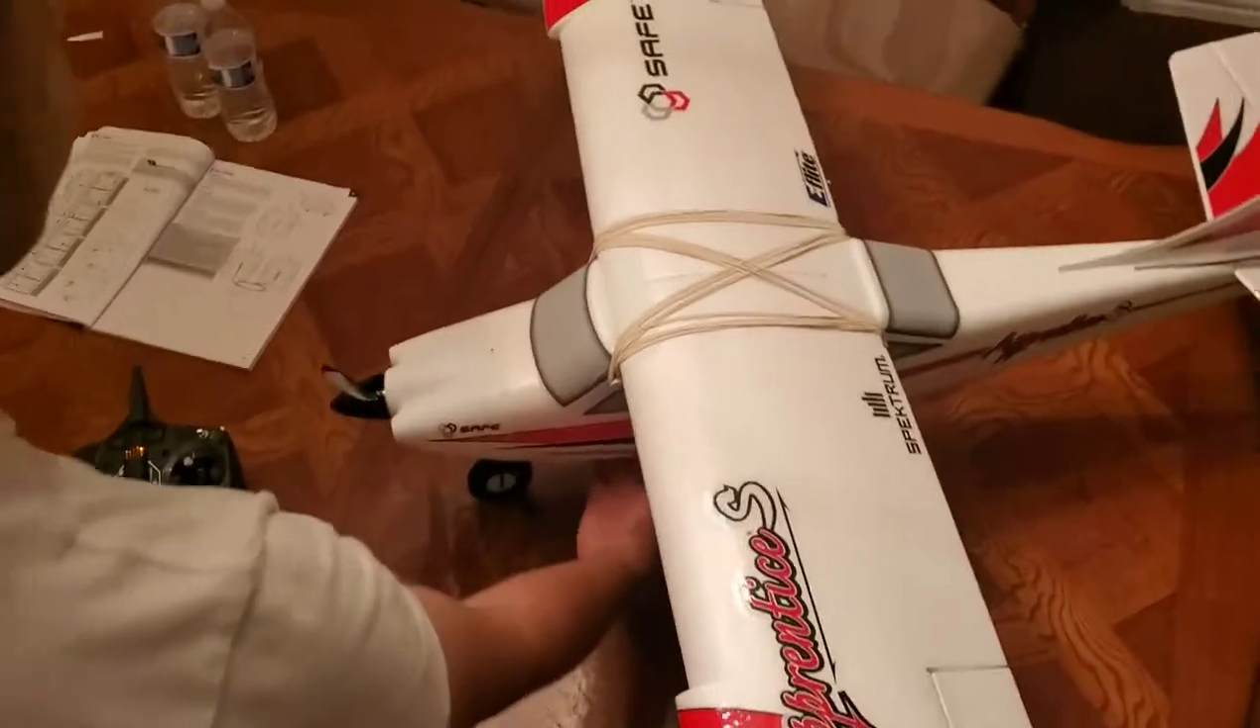So now that the rubber bands are all attached, this is how the final version works.